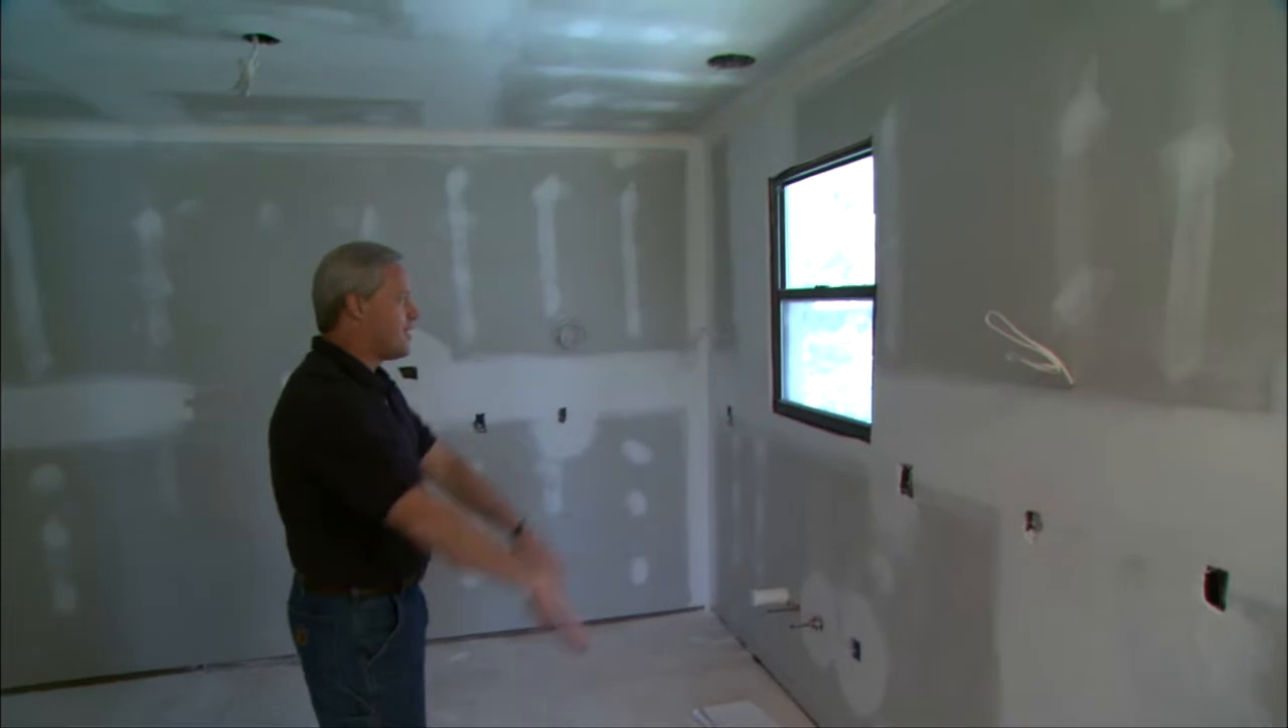Boy, this looks a lot better now that the drywall's up and covering up all the old wood, the studs, the wiring, and the plumbing that's behind the walls. It also looks a lot bigger and brighter now that the drywall has been installed and finished.